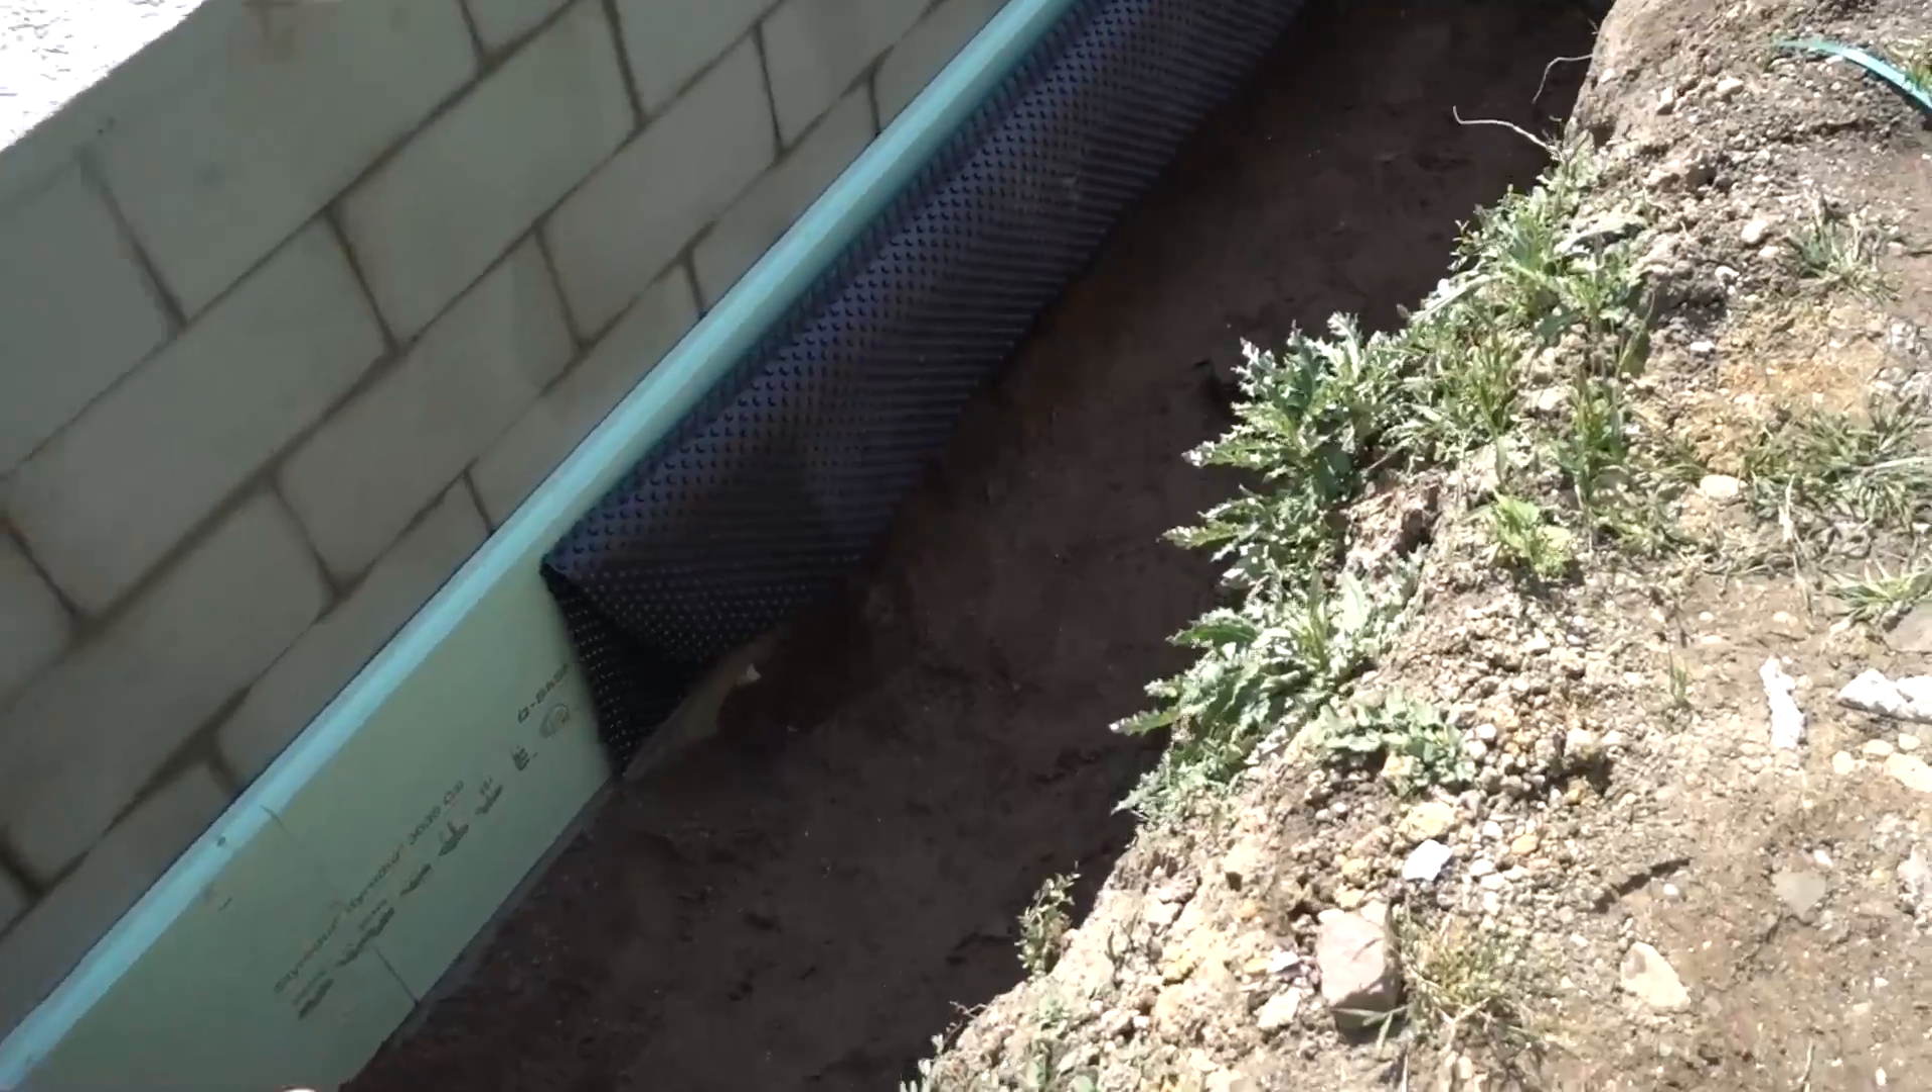Wir haben jetzt diese Styrodur angebracht.